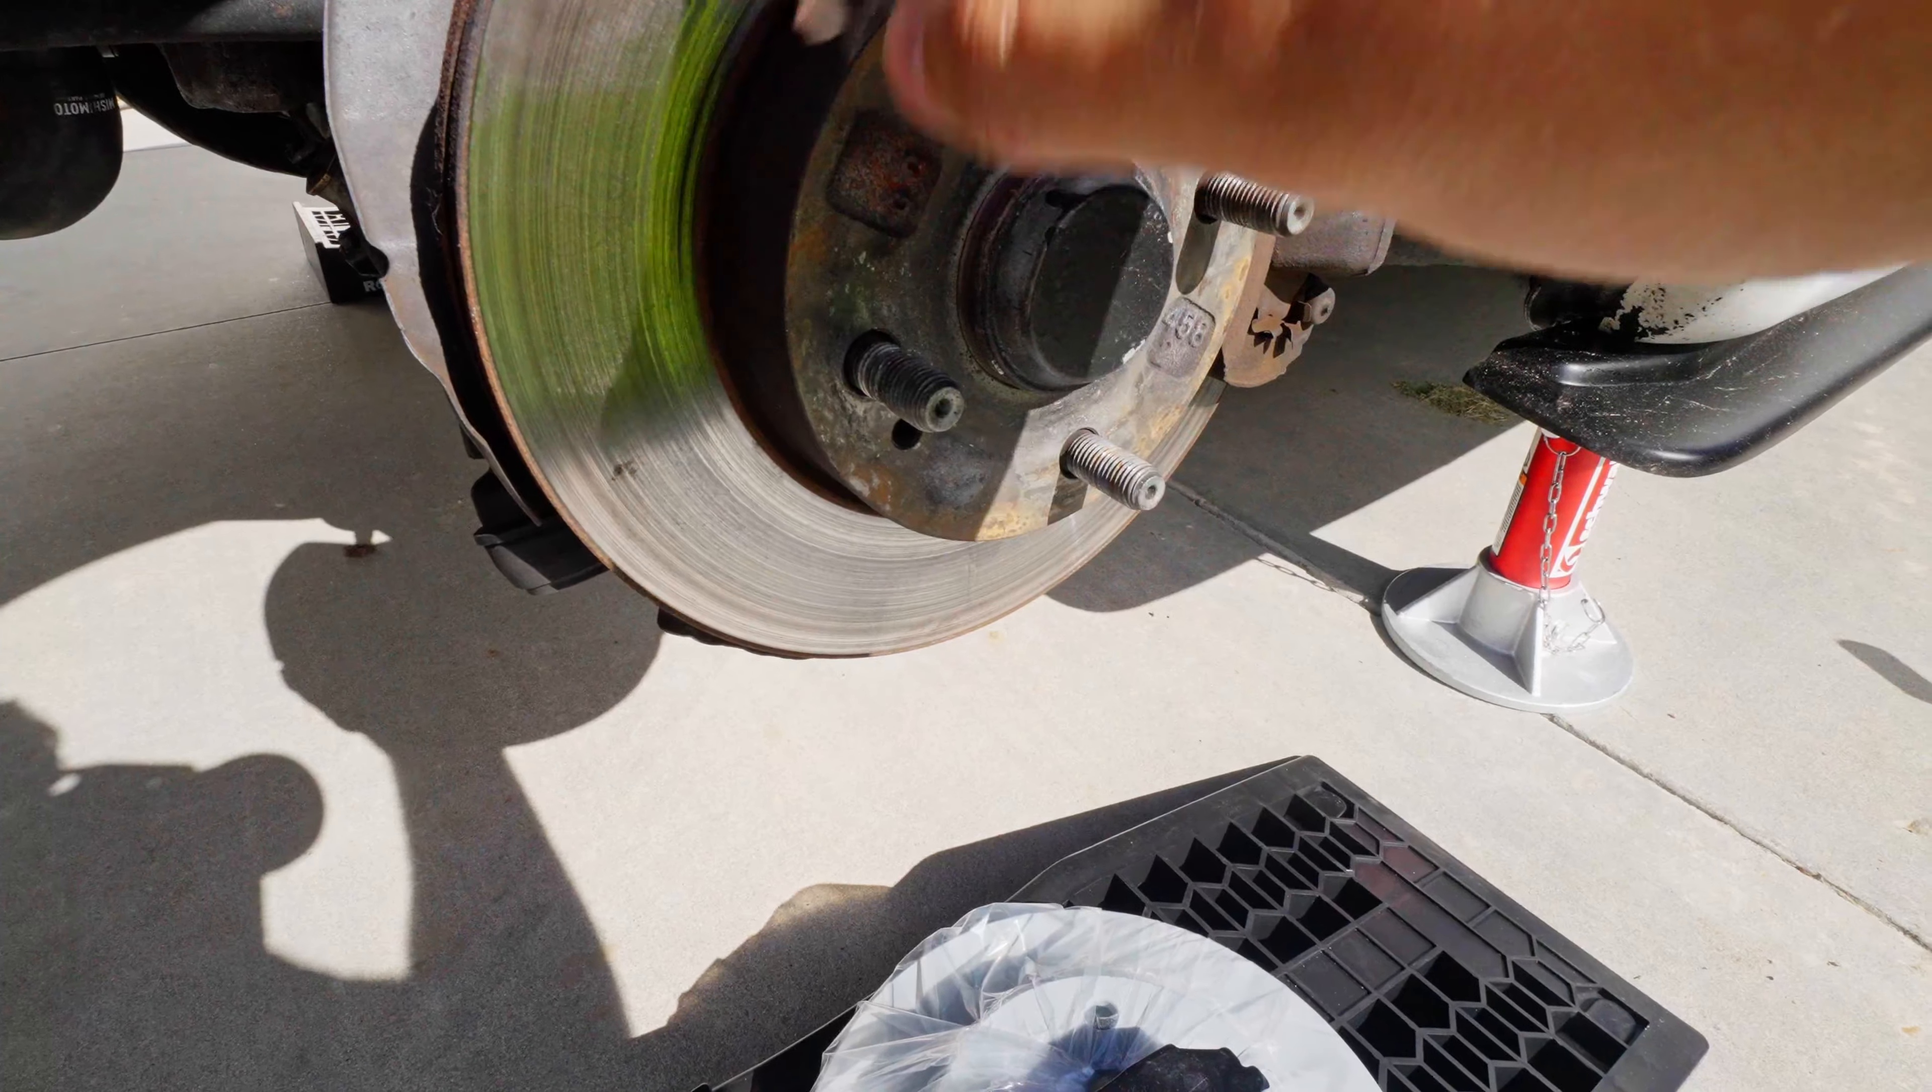So yeah, we got the wheel and the spacer off.